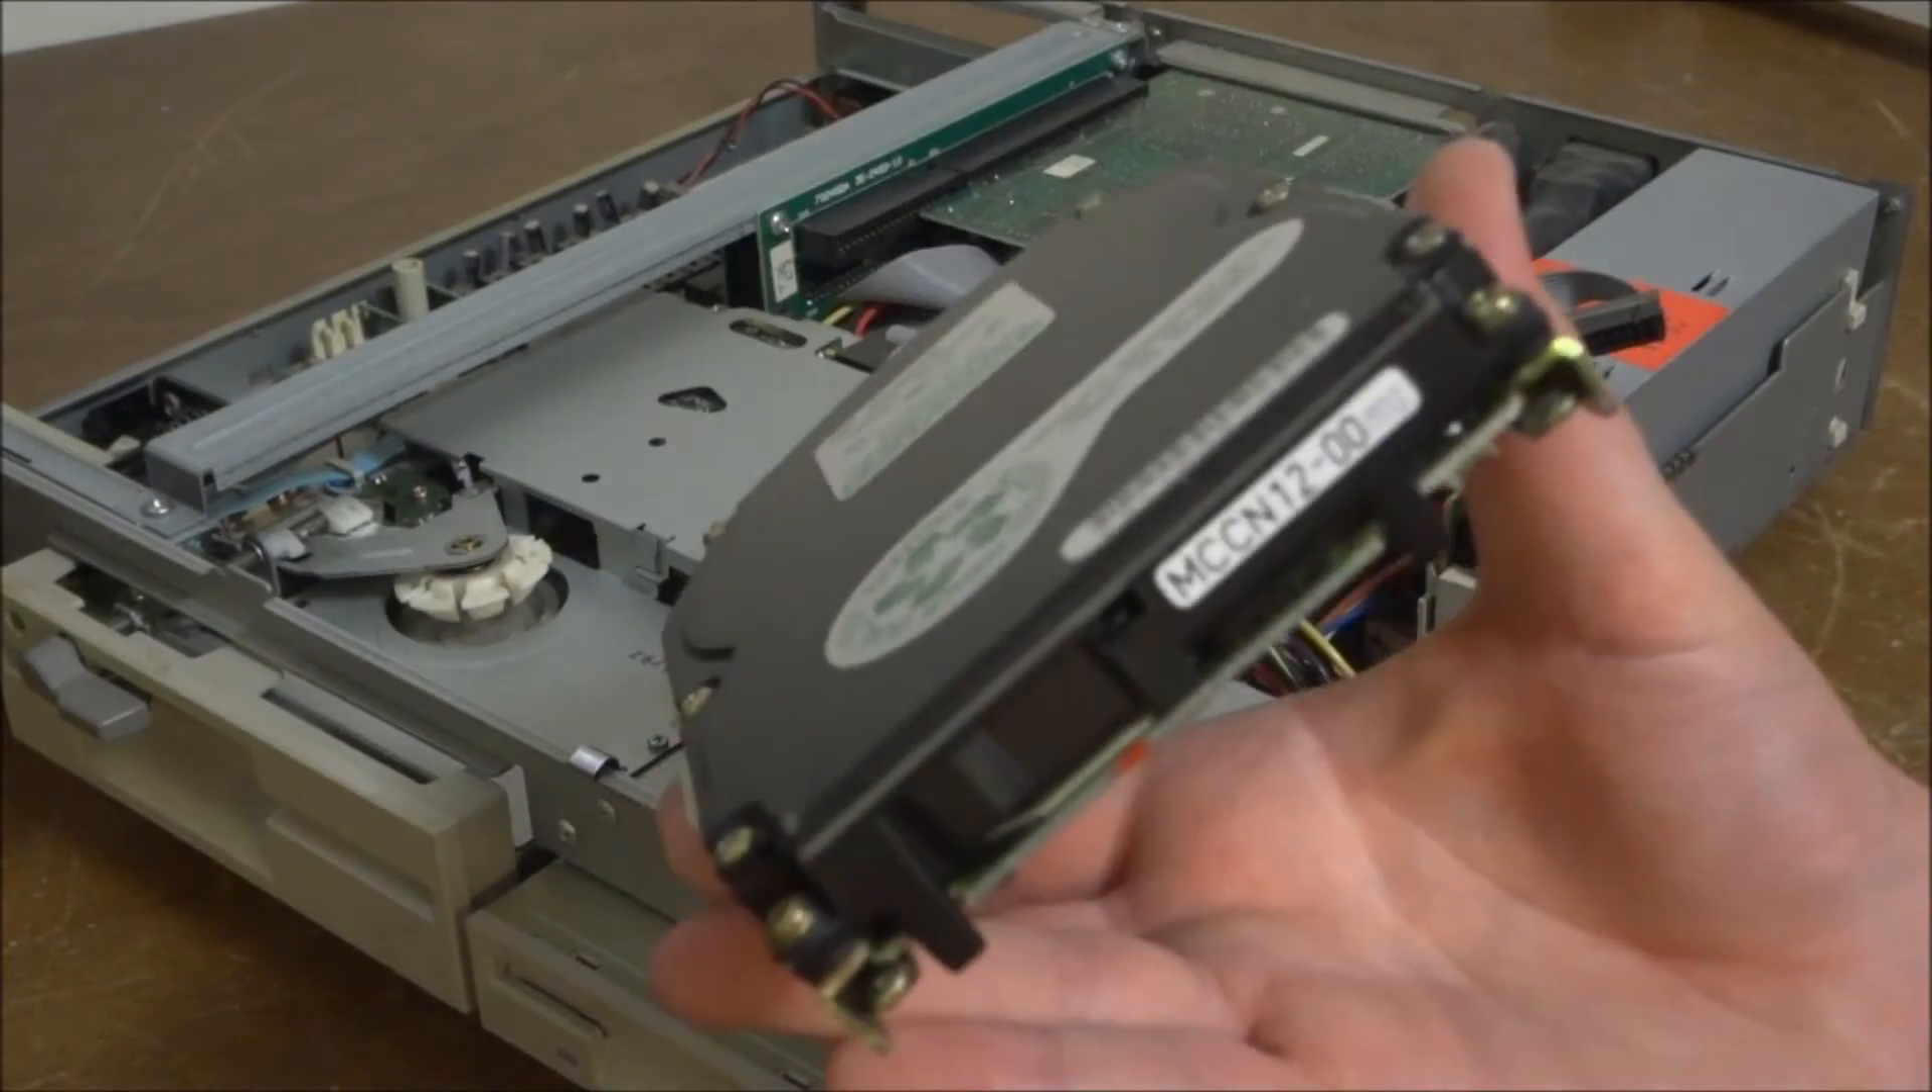All right so we've got the seagate drive out of here.